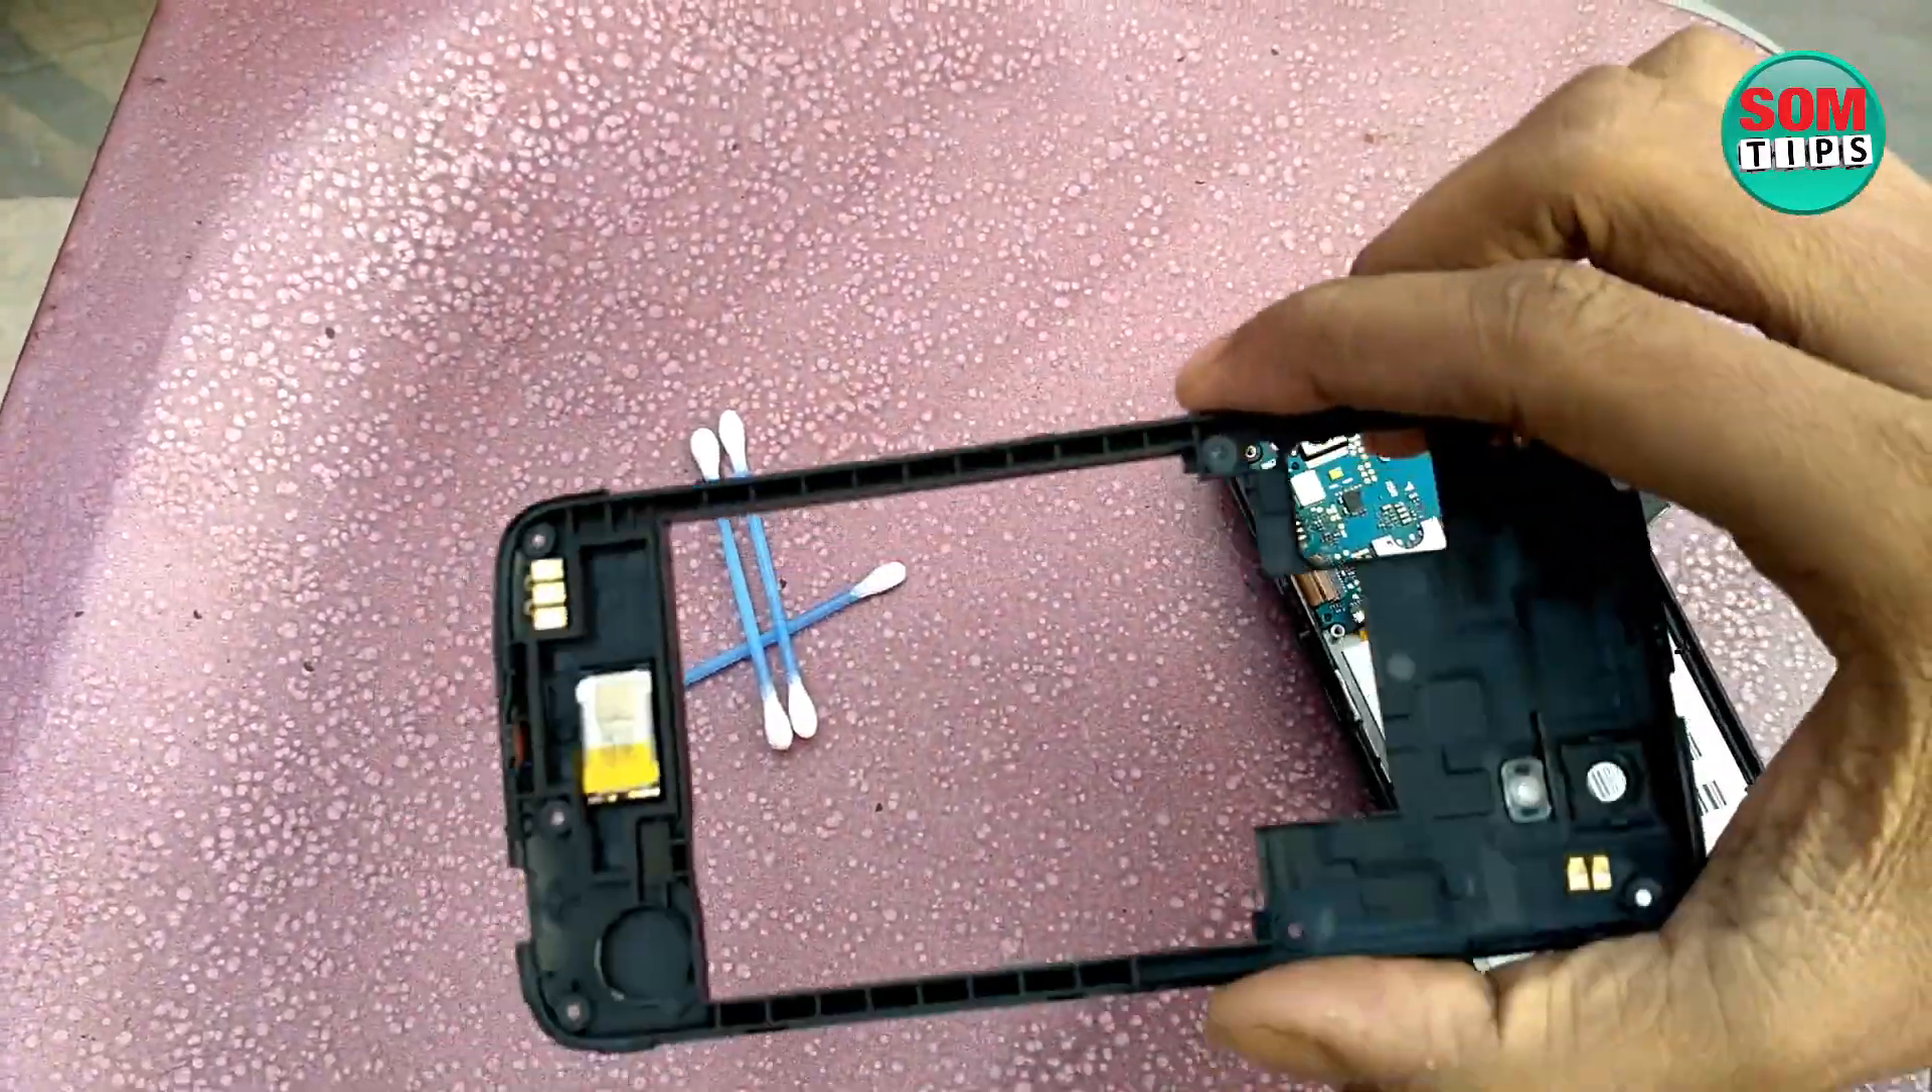So here you can see i have removed the case right now.